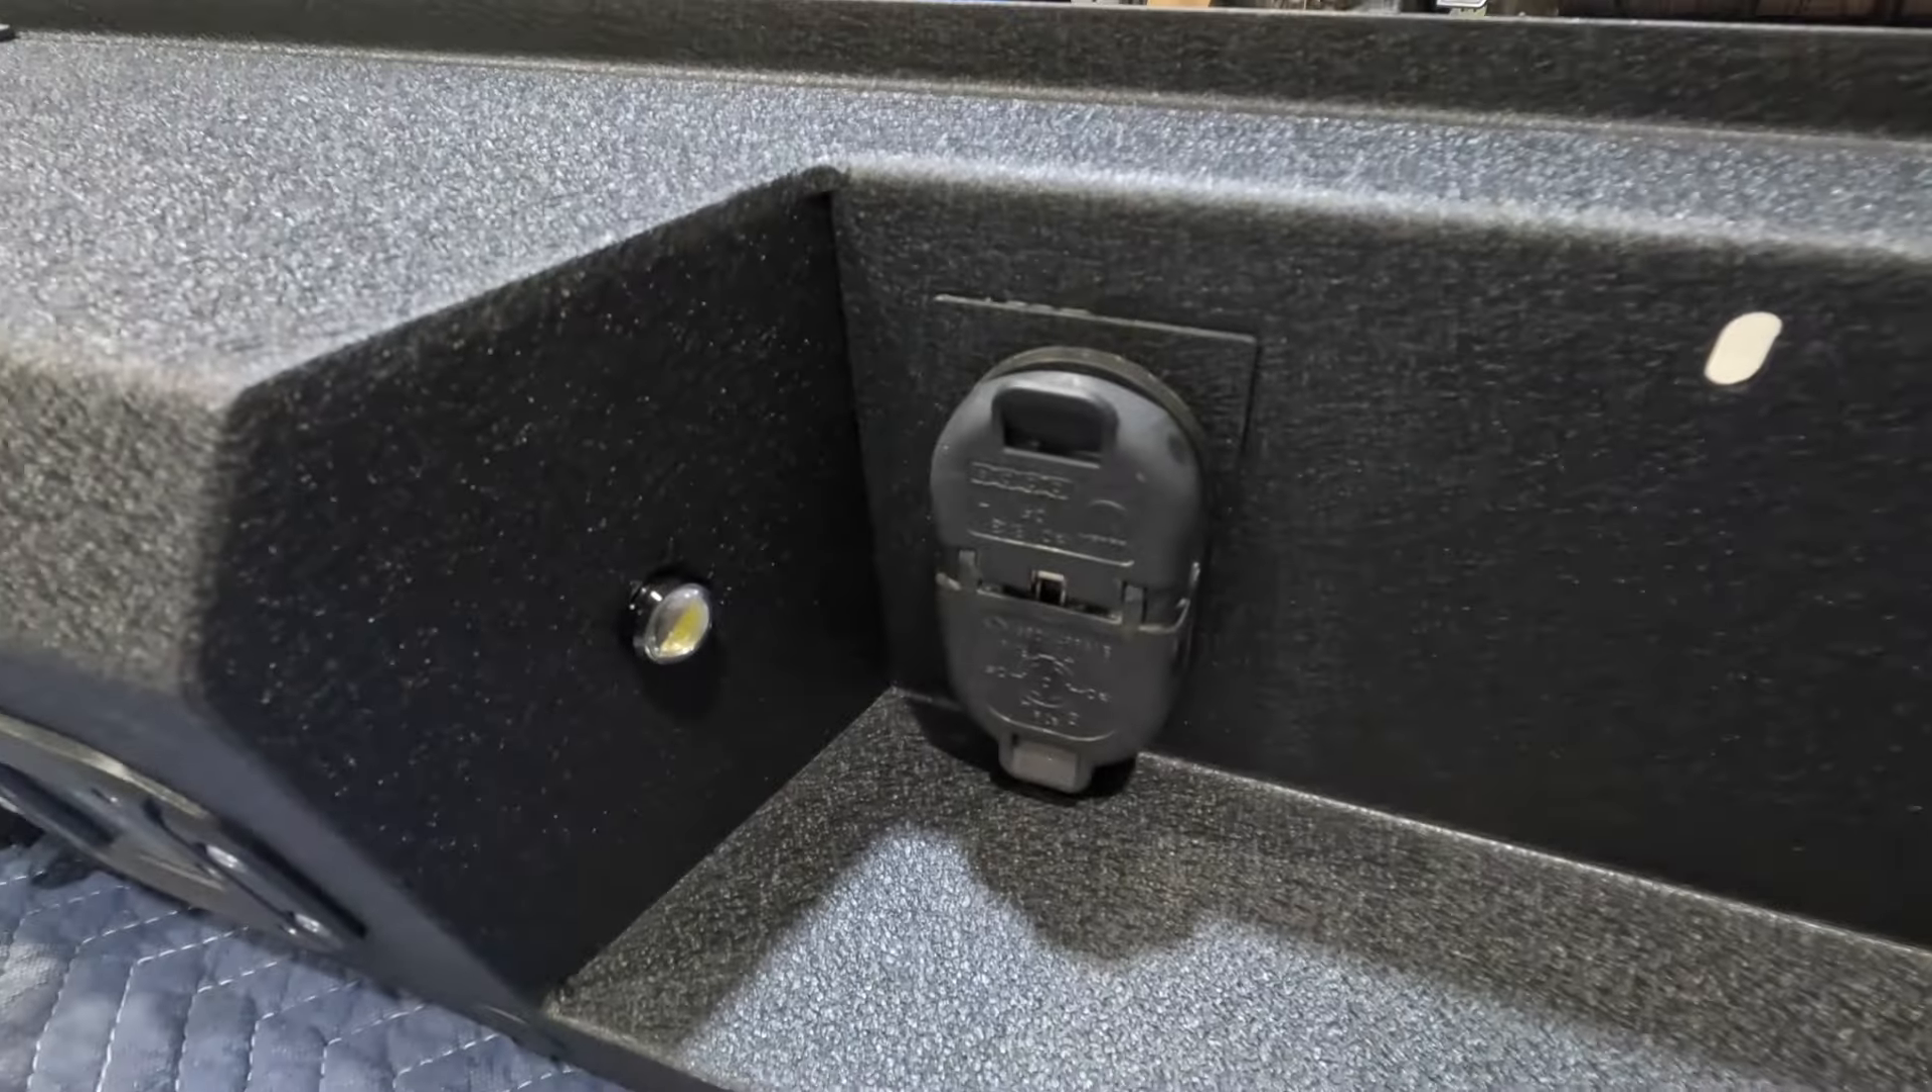I already got the trailer plug in. It fits up really, really, really nice.